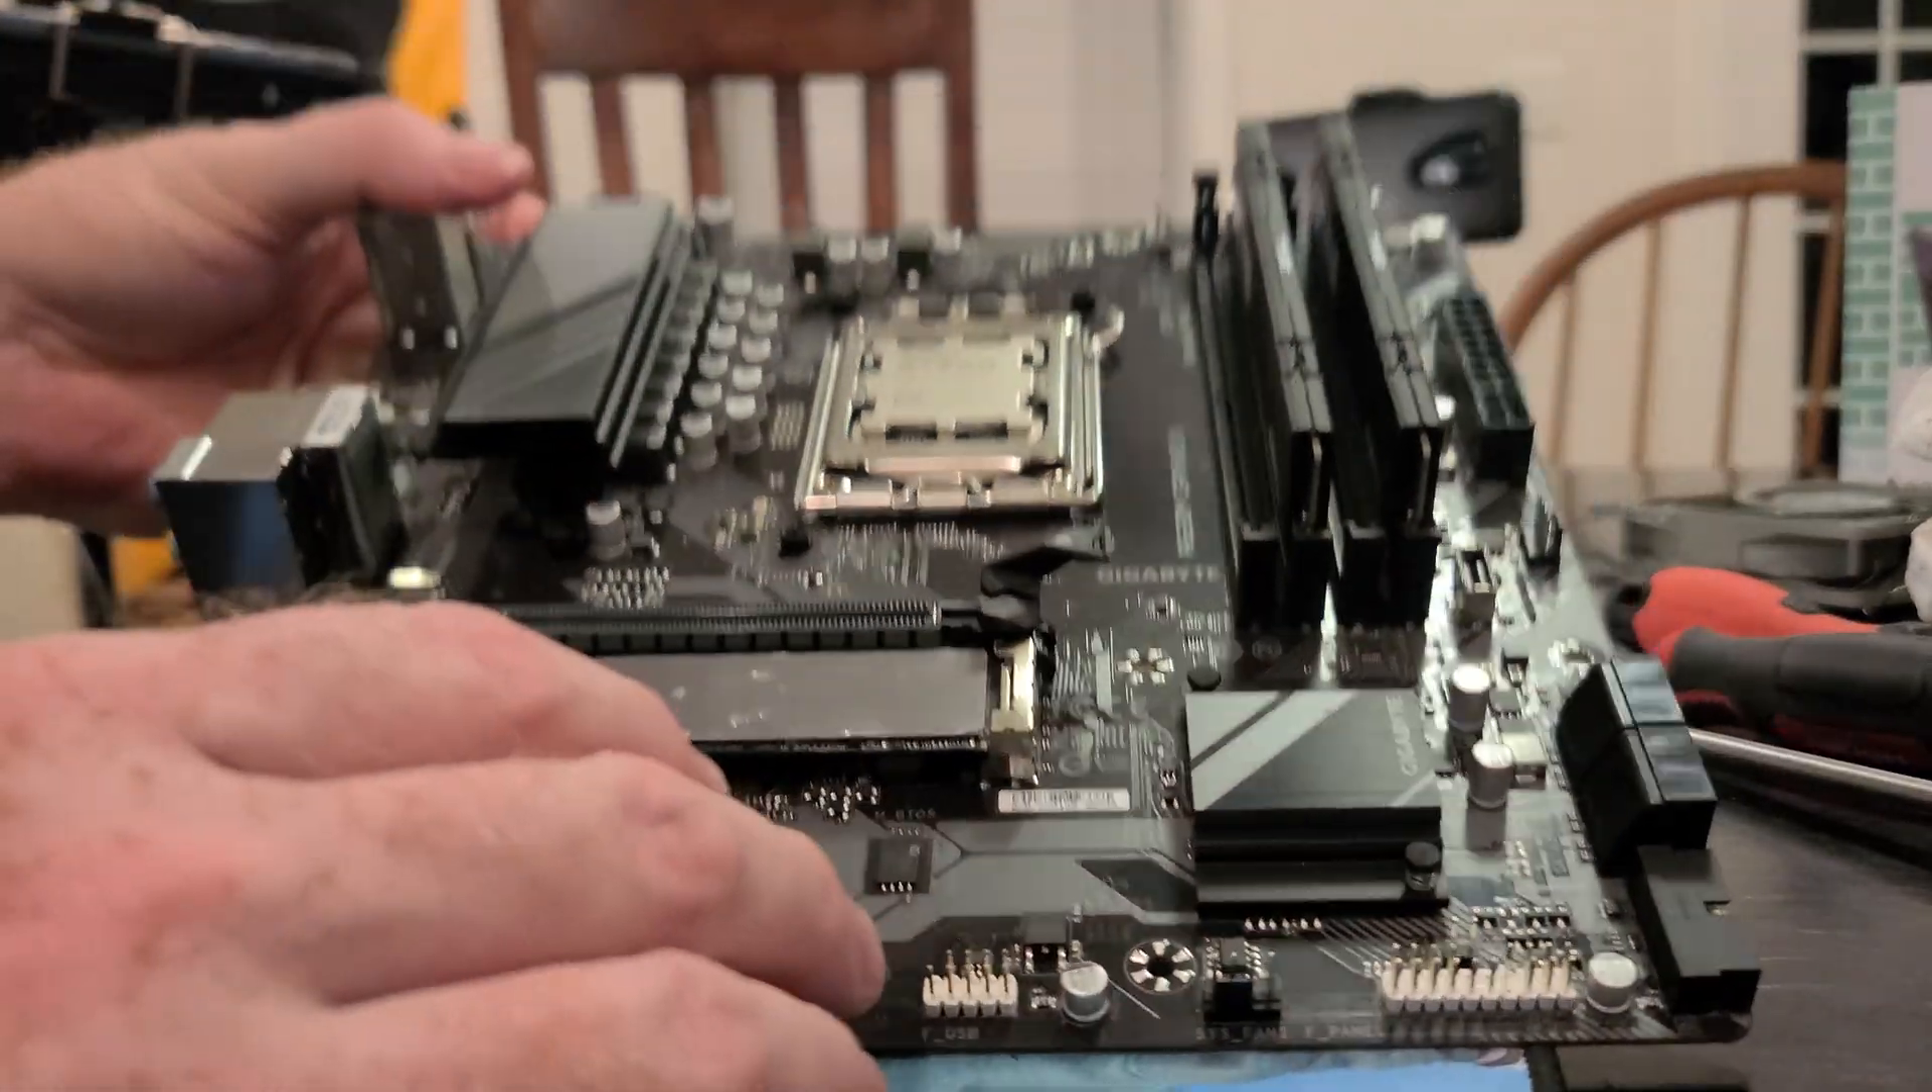Okay now the cpu is already in folks.